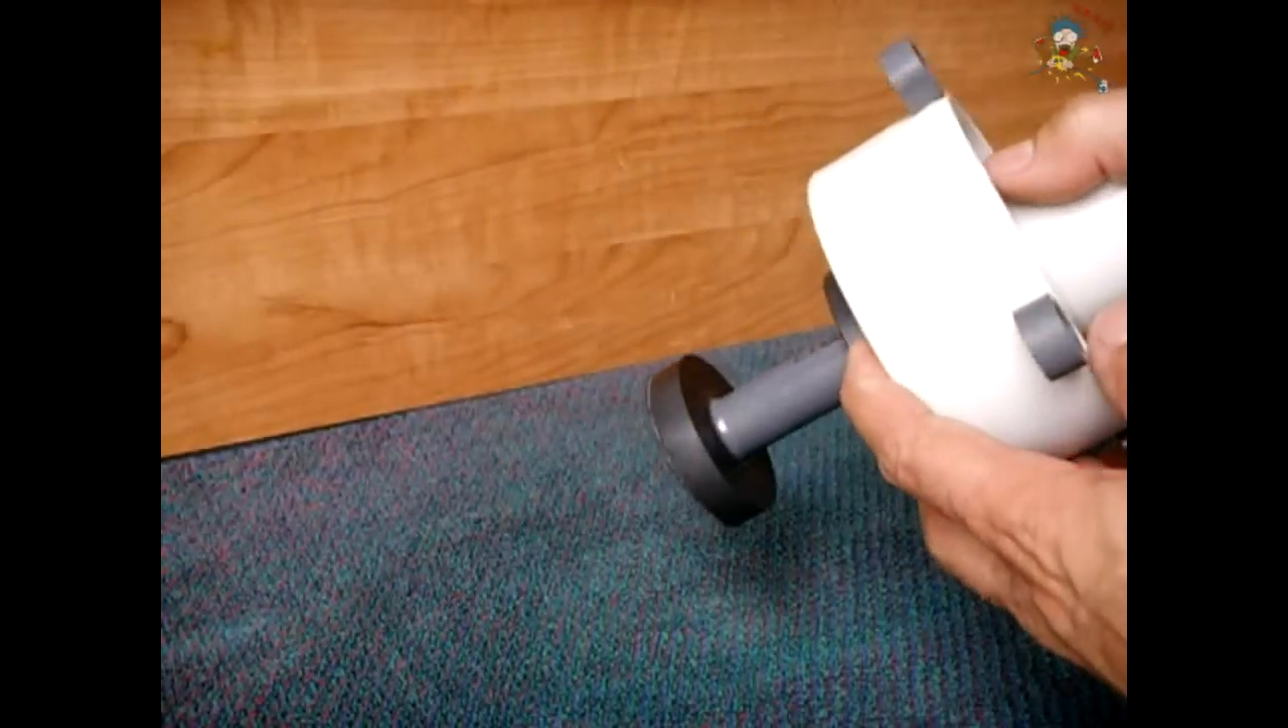Using PVC cement and primer, I glued each ring to the upper edge of the cap.